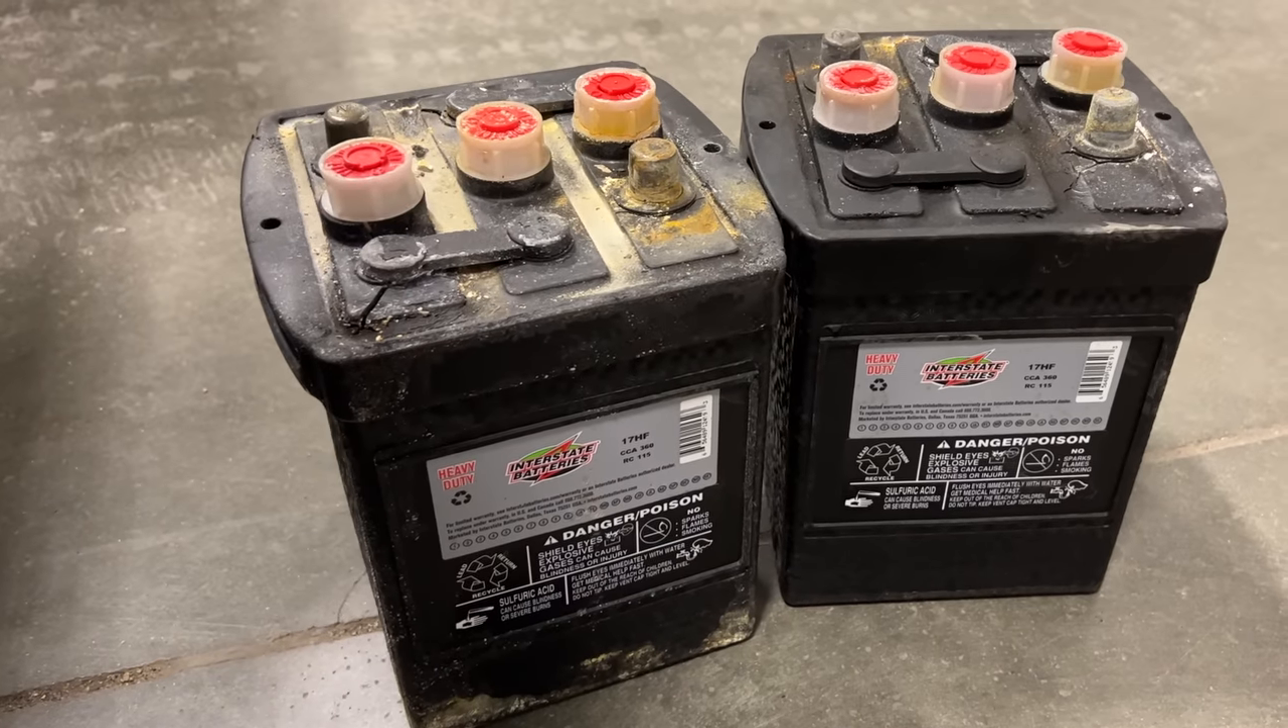I have the batteries out now, and these were Interstate batteries, part number 17HF.